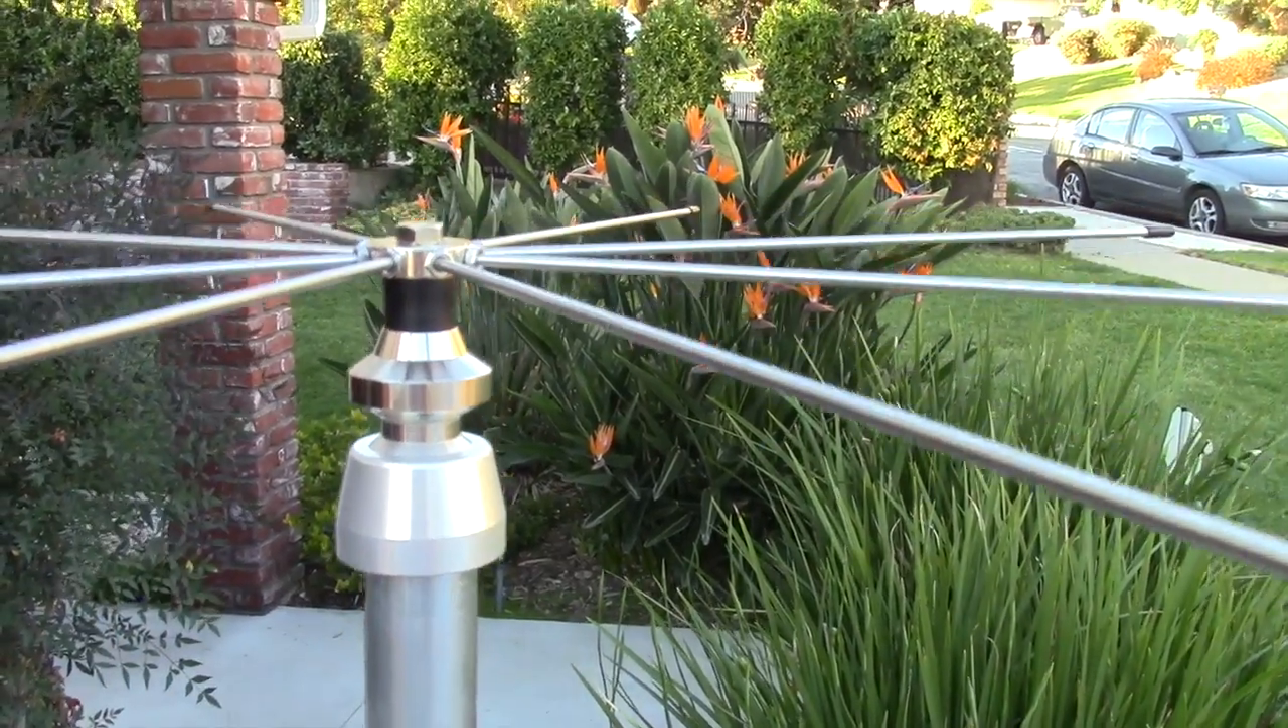You can see how the hub fits on the mast.